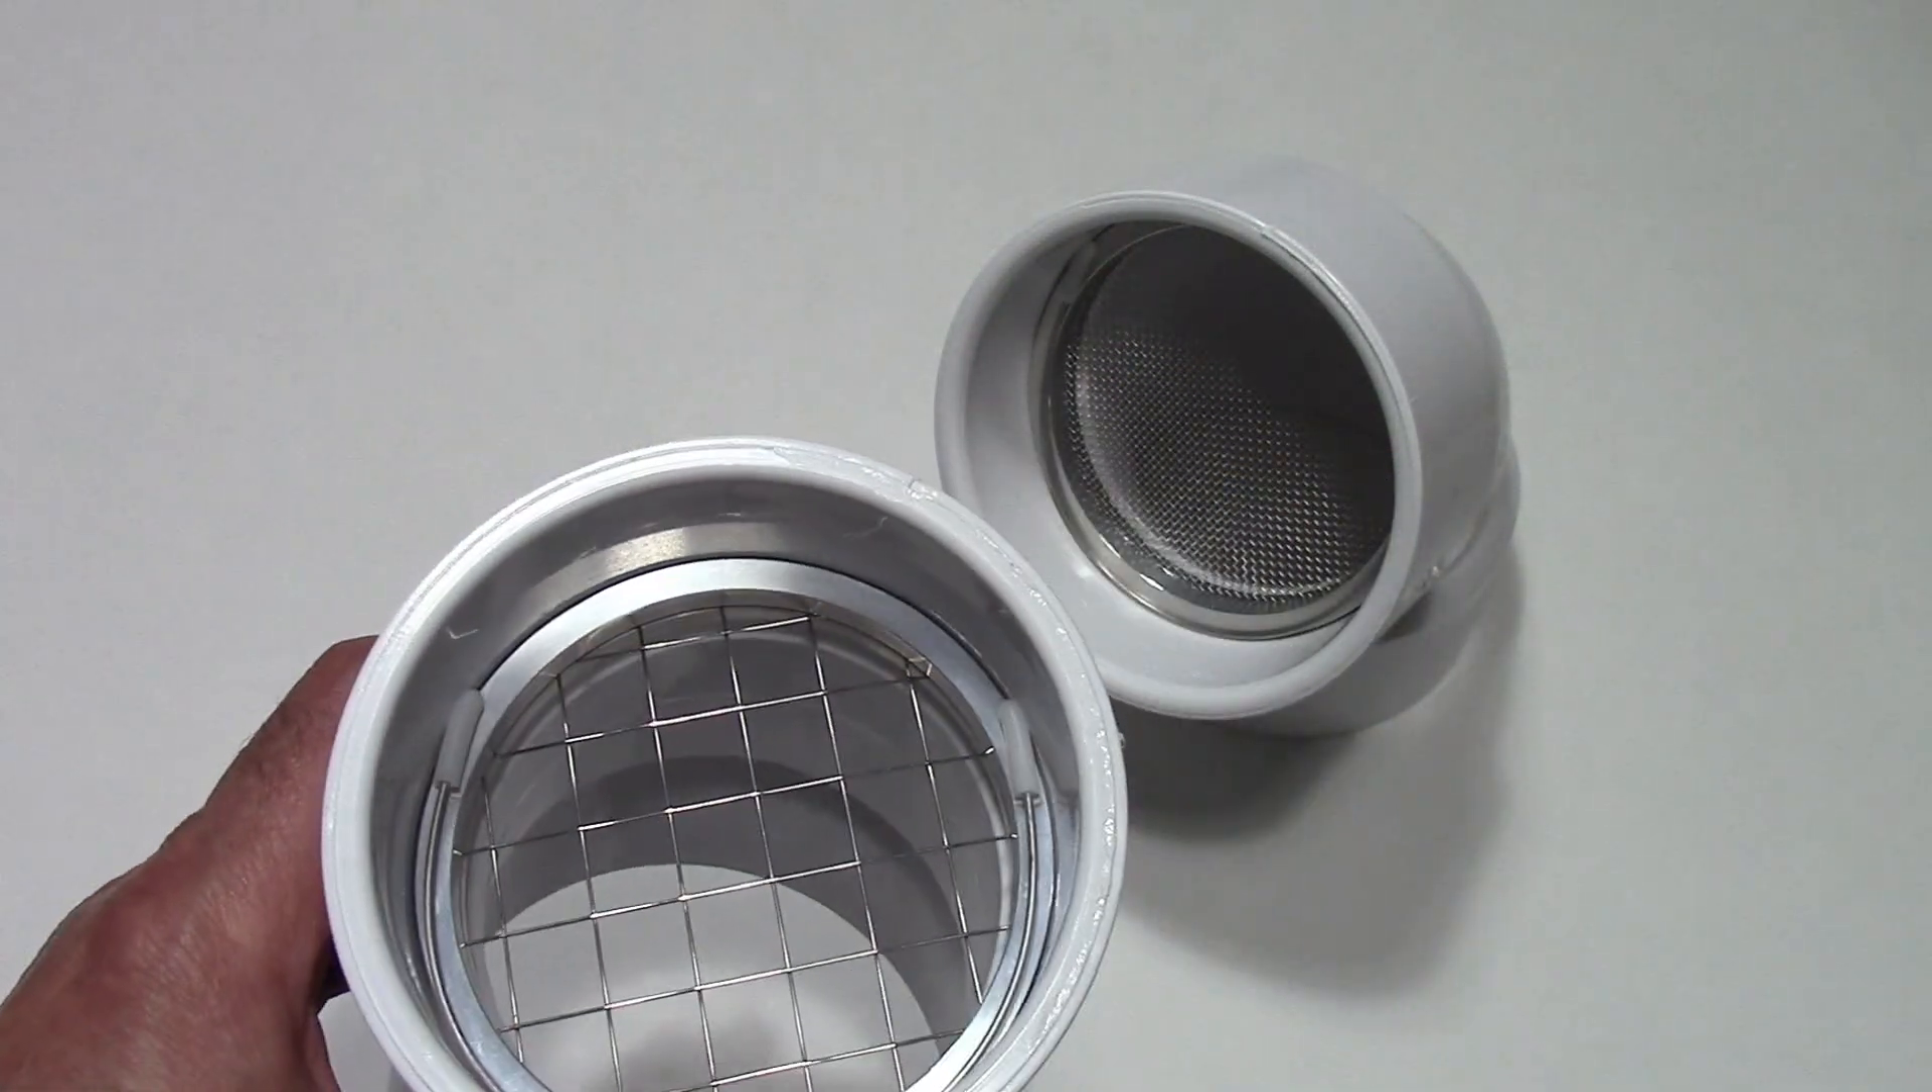So right there you will see that the PVS RS3 vent screen has been installed.